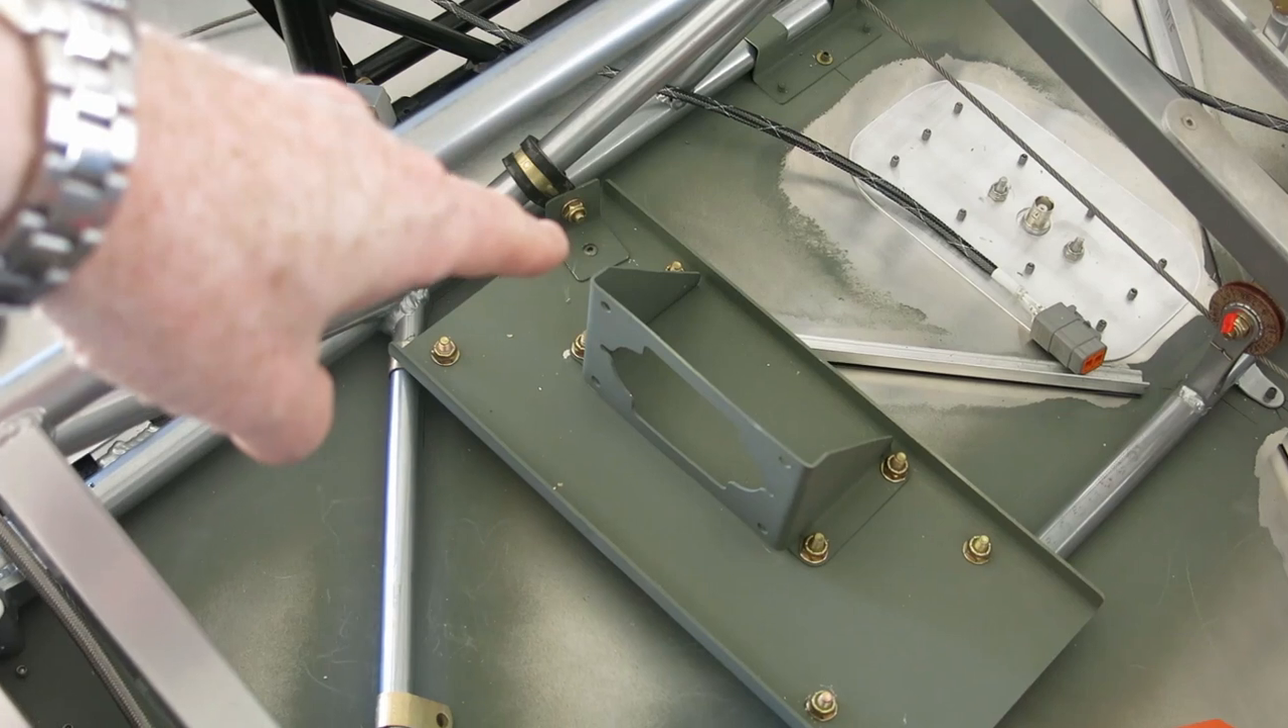Well, I got this pitch servo mount installed here.